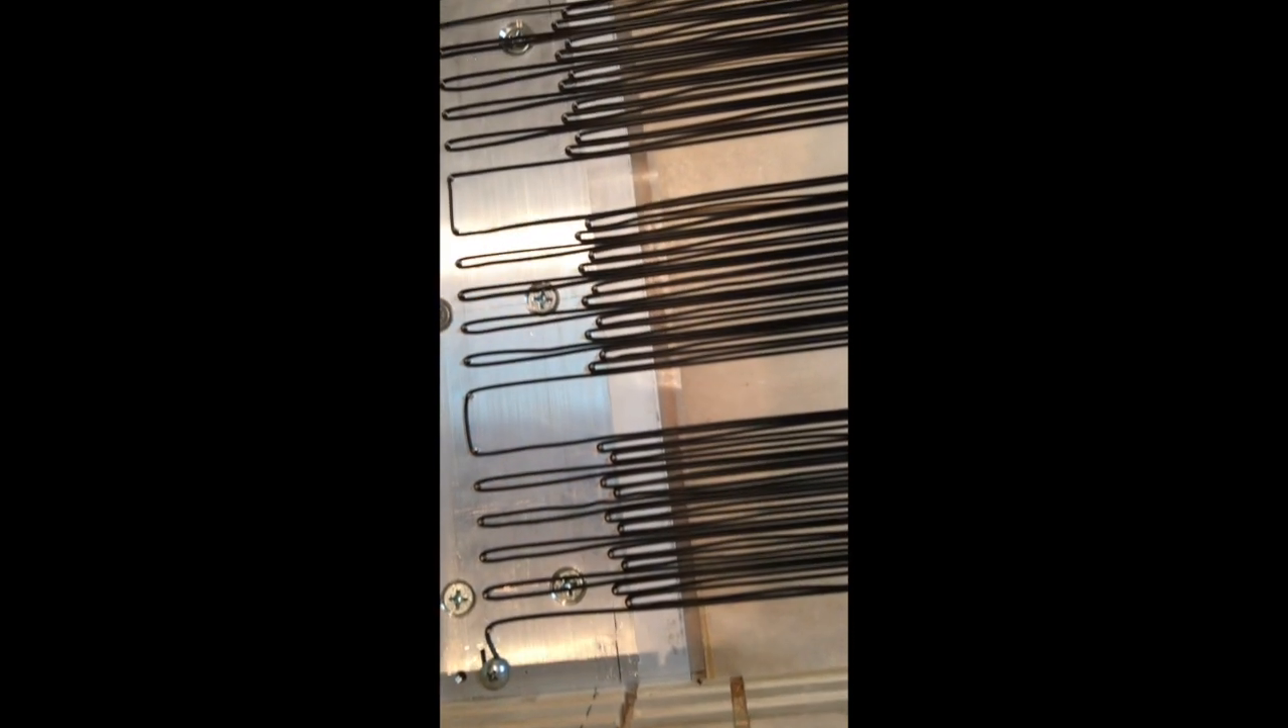Okay the wires are all strung up on the jig now as you can see they're strung around the pins and uh you know it's just hand tension on the wire.